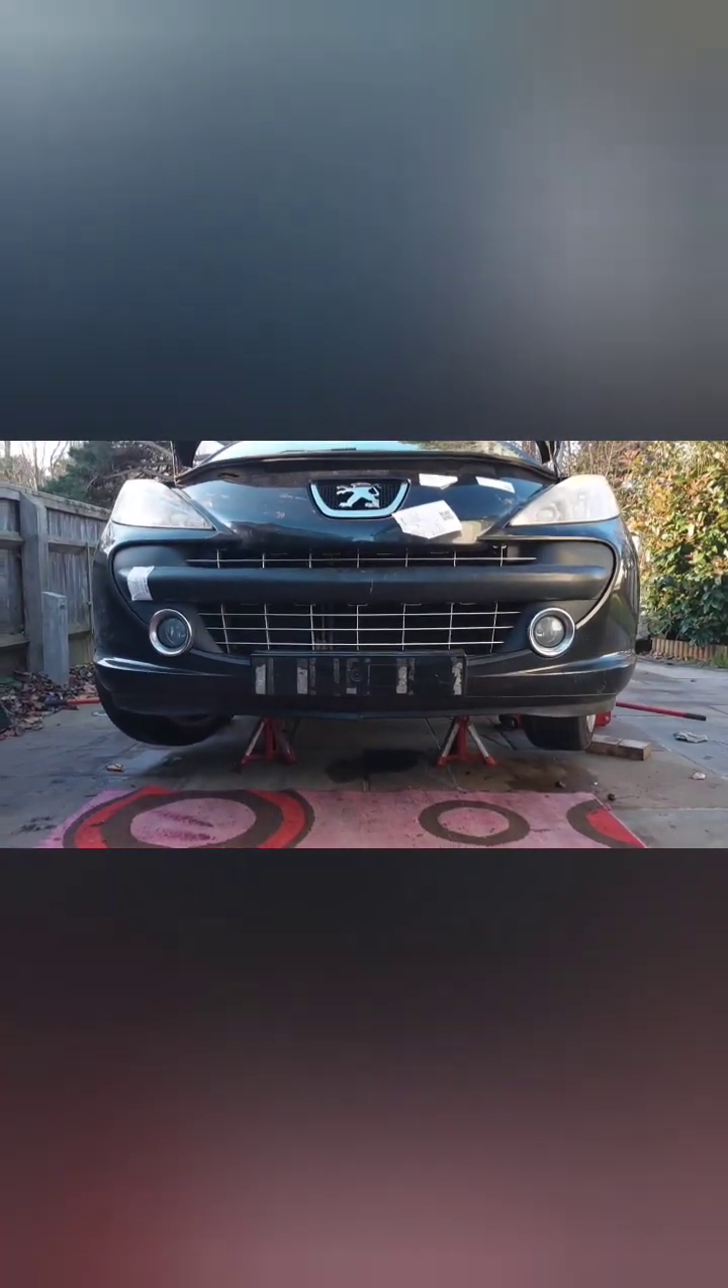Now the last thing is to put a number plate on and get it off the jacks.